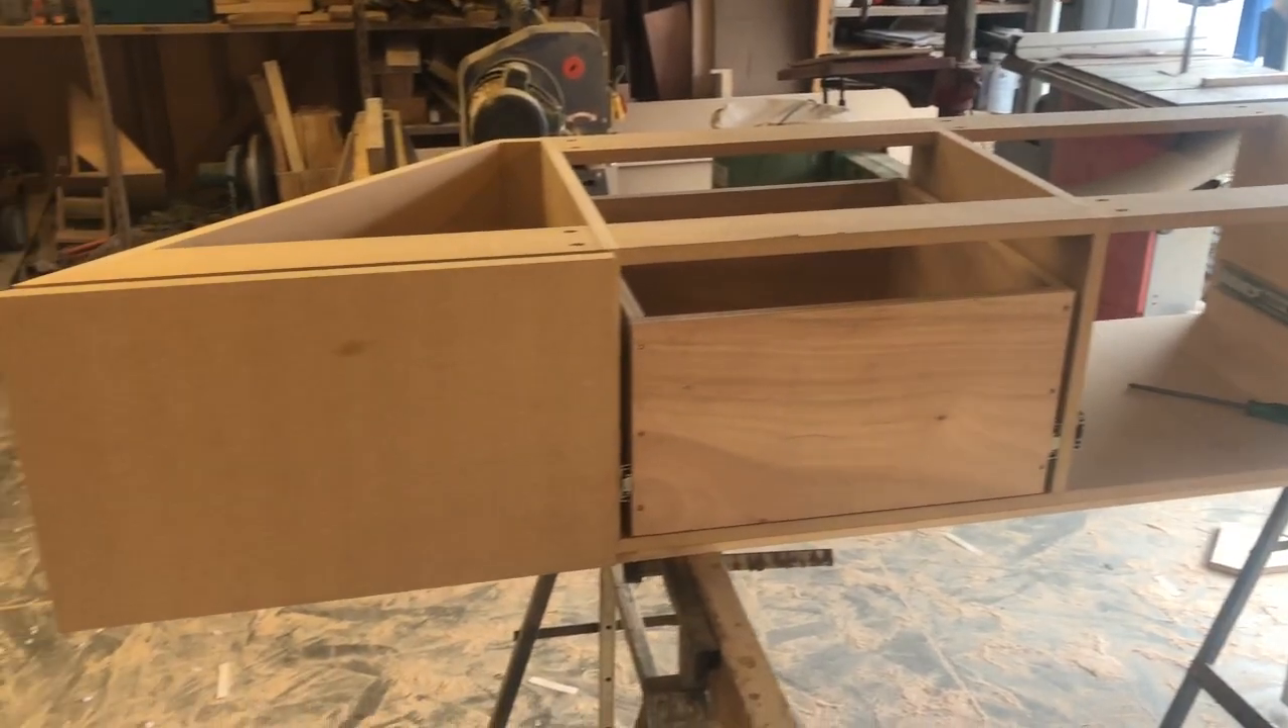I've got the first door installed on one of the ends of the unit with the push to open feature.